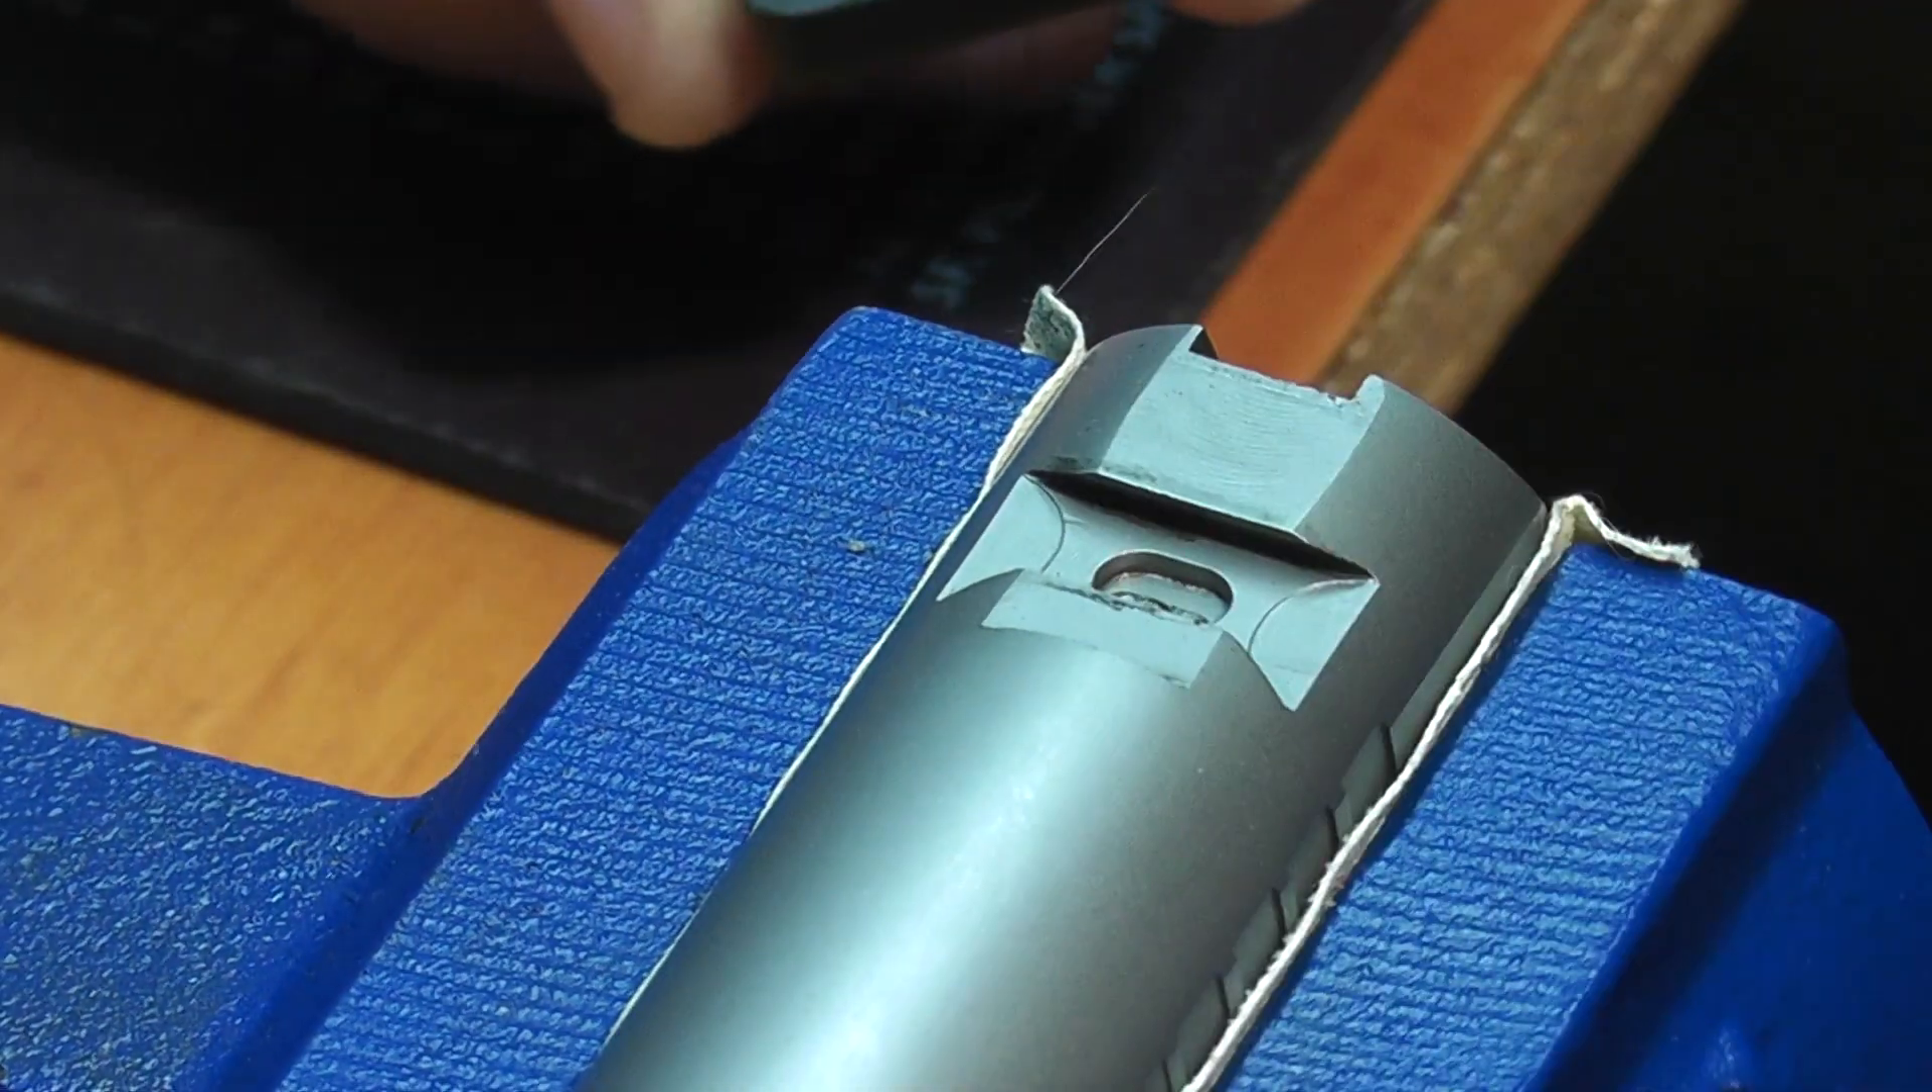Okay, so I'm able now to get the sight out, and I can see where the screw actually sits in here and where it normally is.